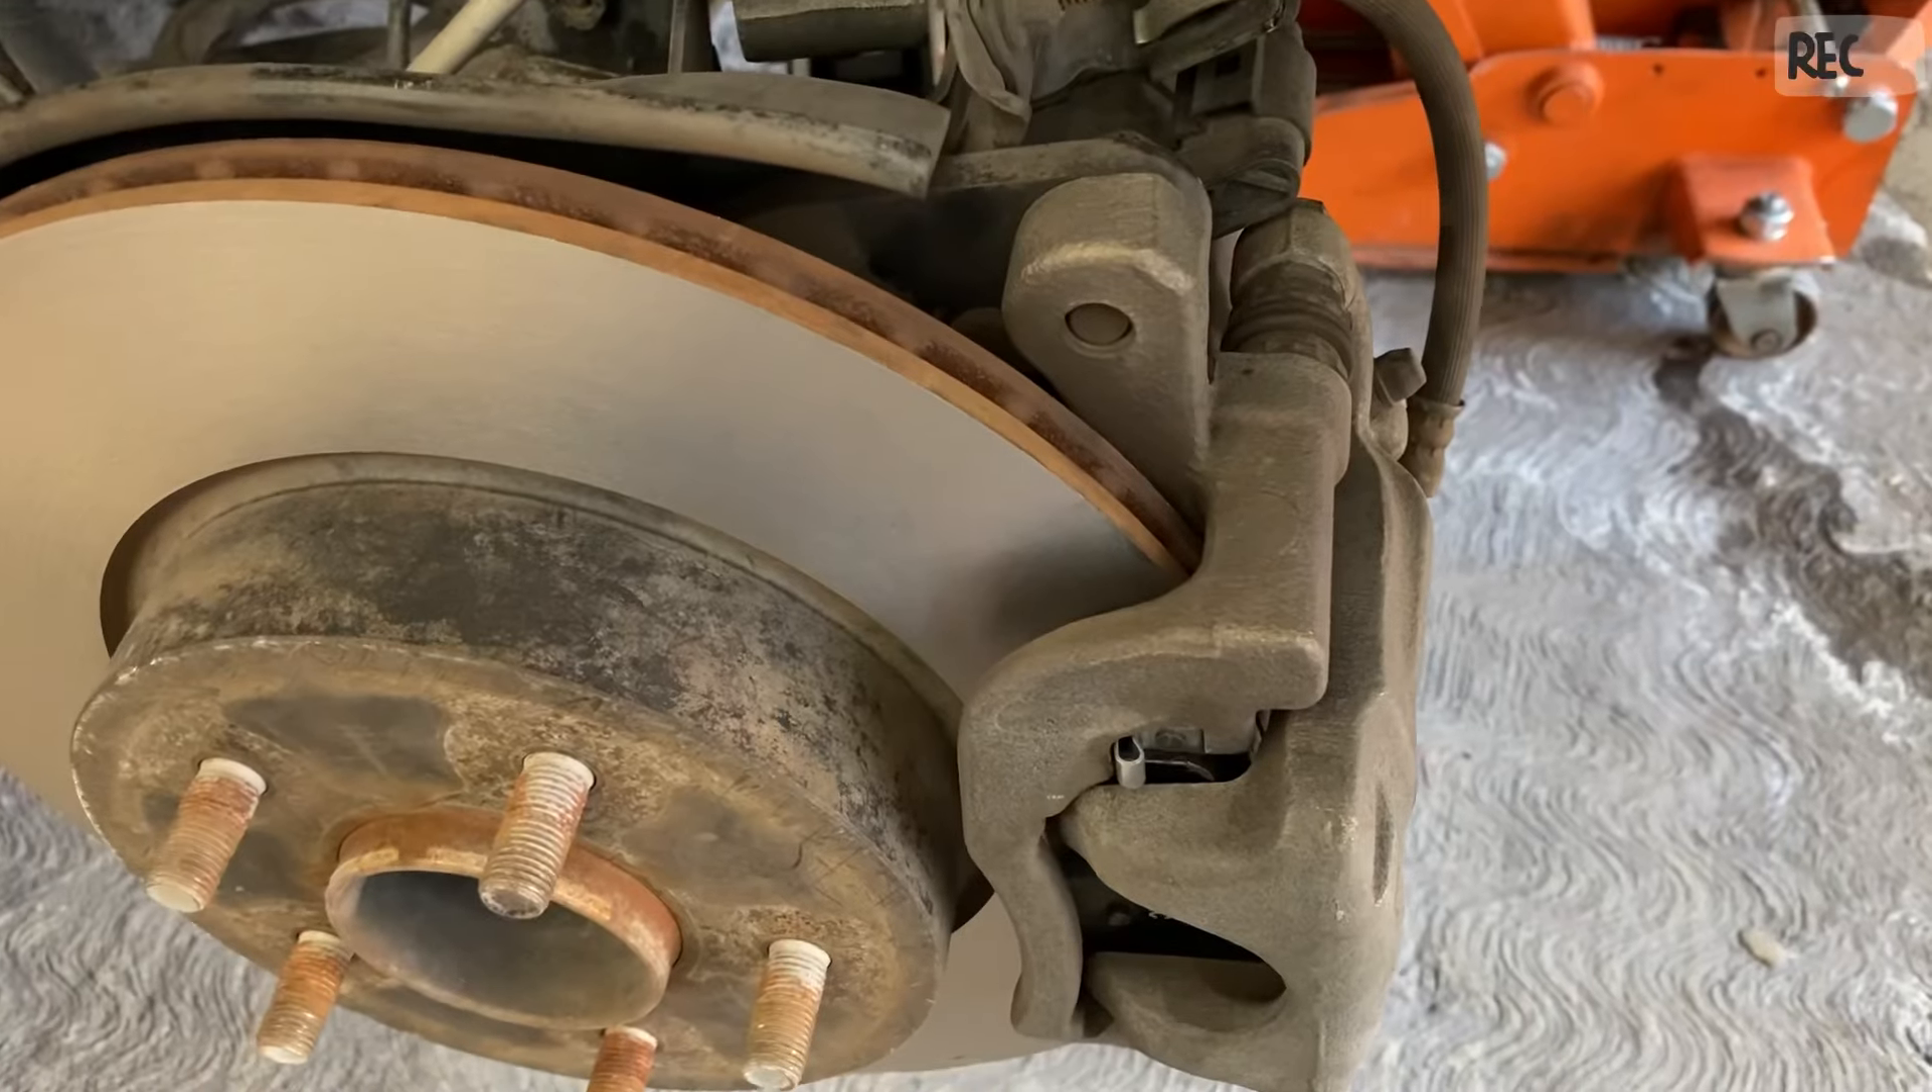Aquí ya armamos lo que es el caliper.